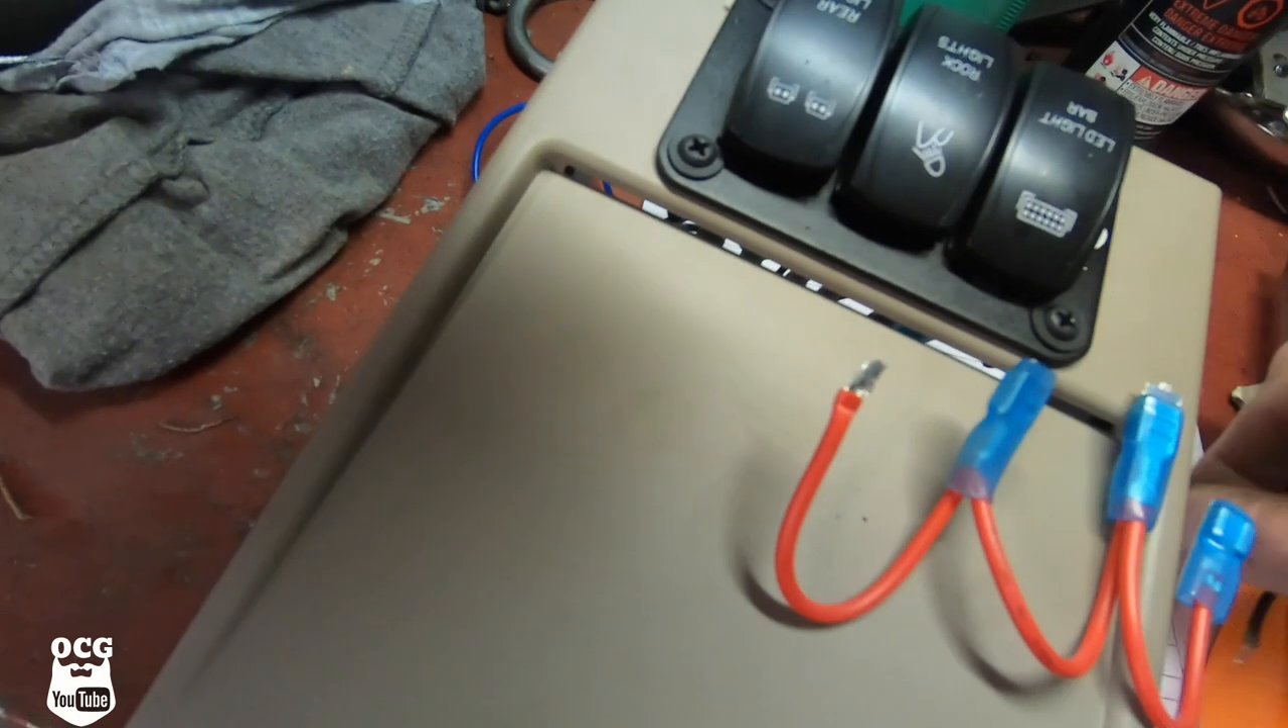So I had to unplug all the wires so that I could get the switches mounted on this plate.